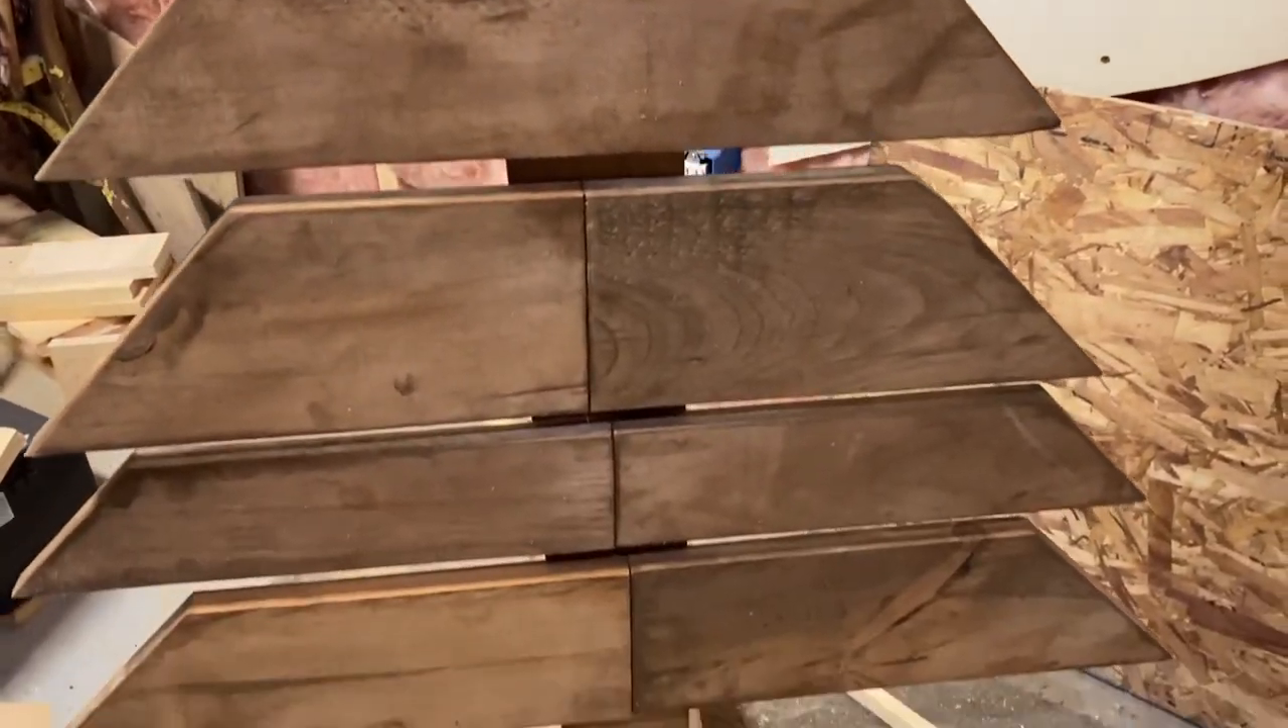We've got all the pieces on and everything is stained and sealed up nicely.